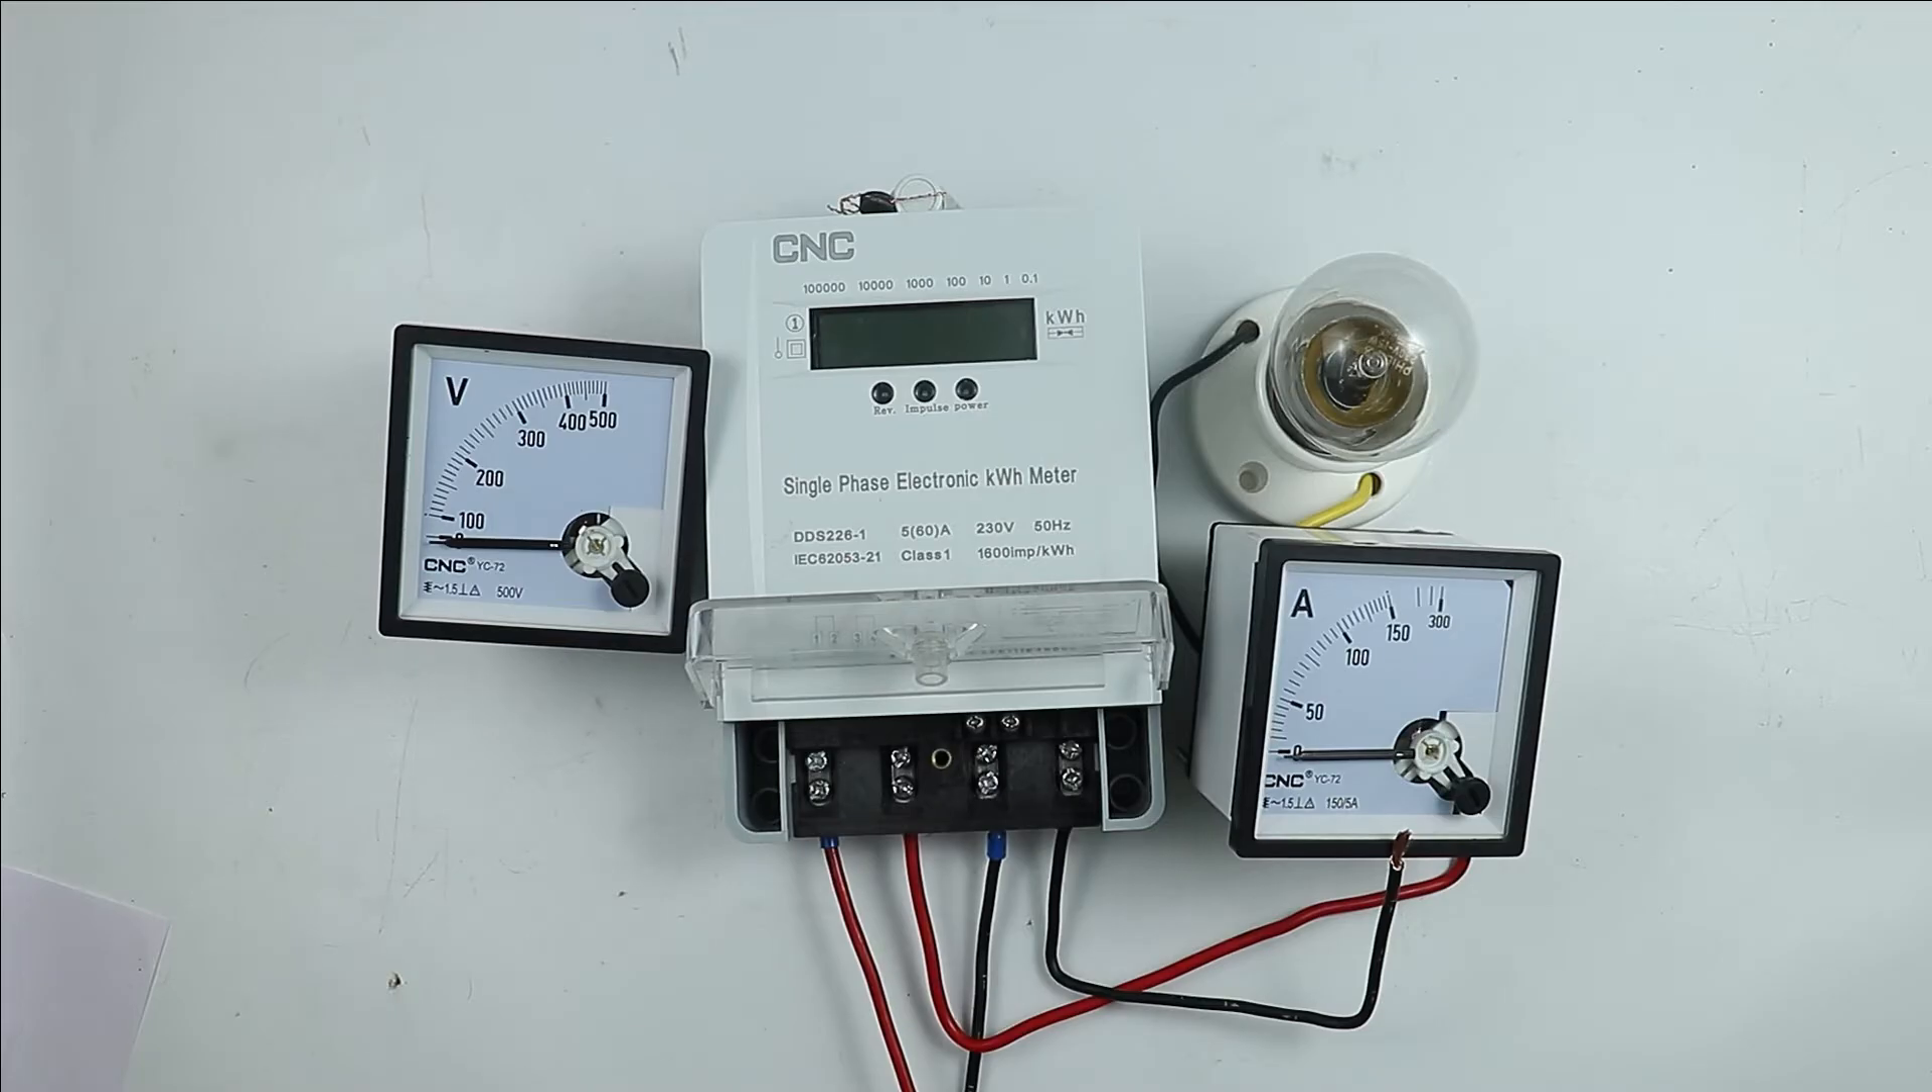So connections of this energy meter is done.